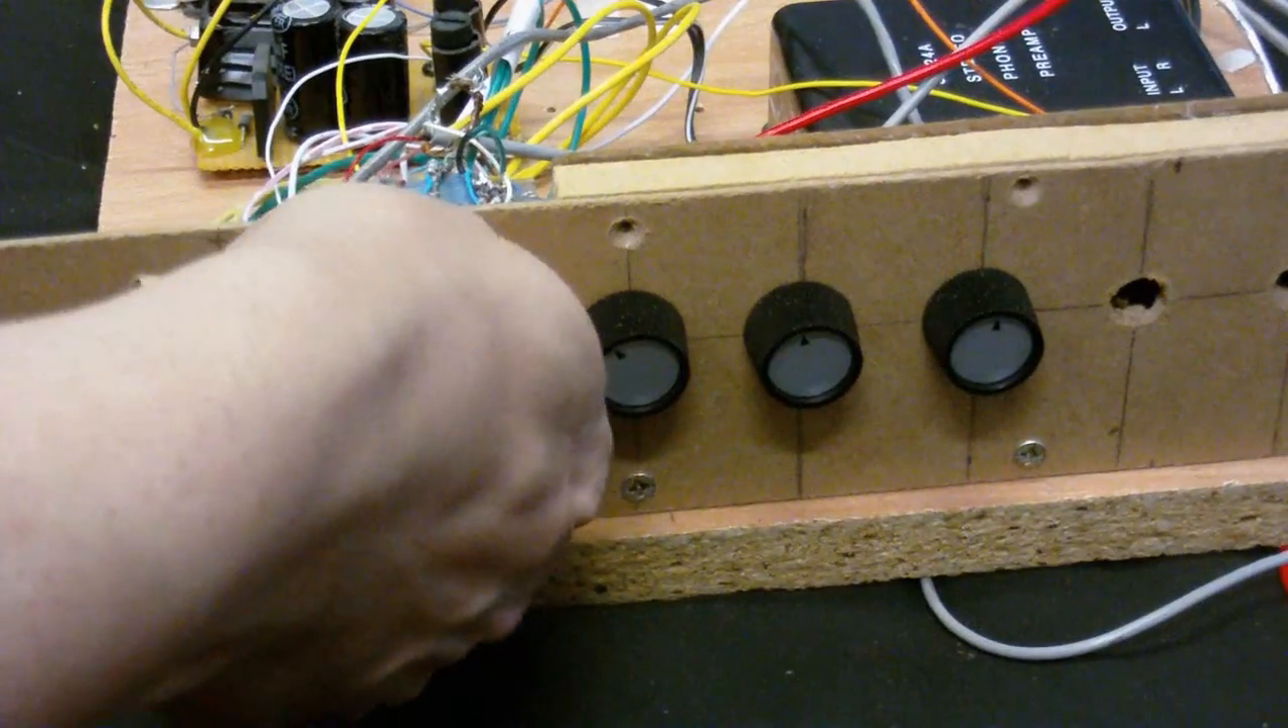As you can see, I've put the front bit back on with the knobs on it.